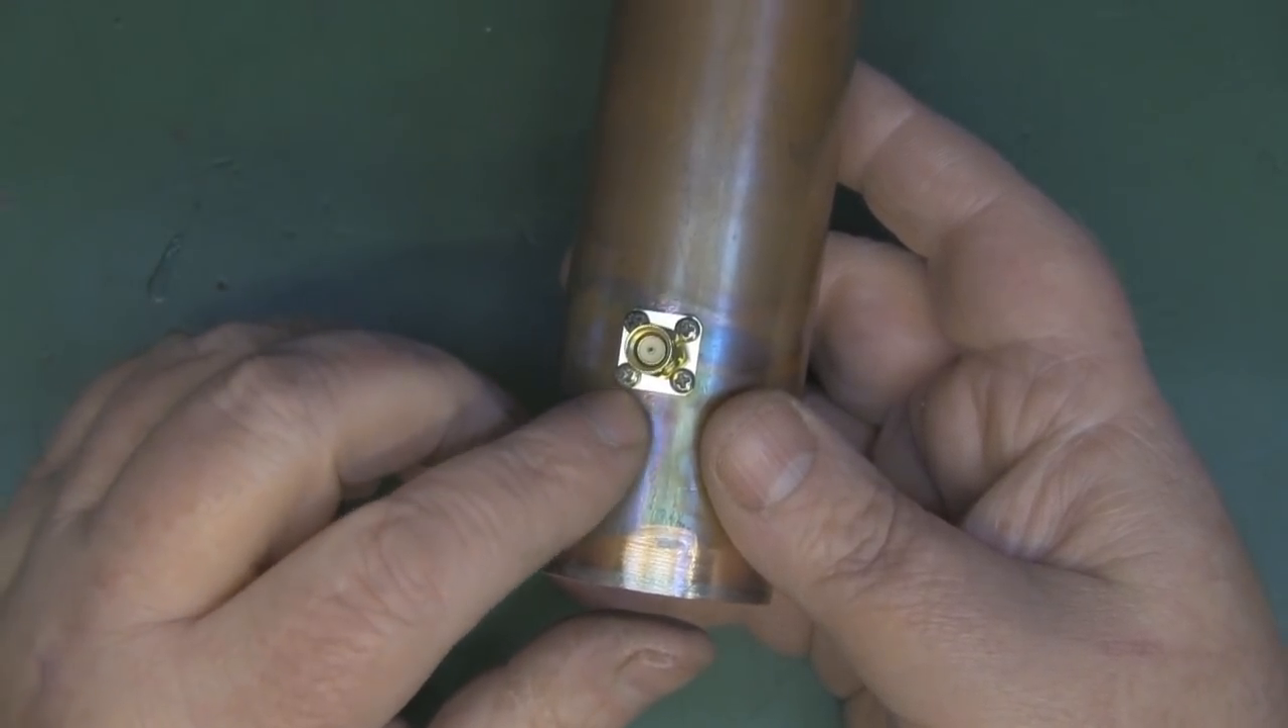You can see now the sma connector is fitted and it's little tips like that that will help you out.